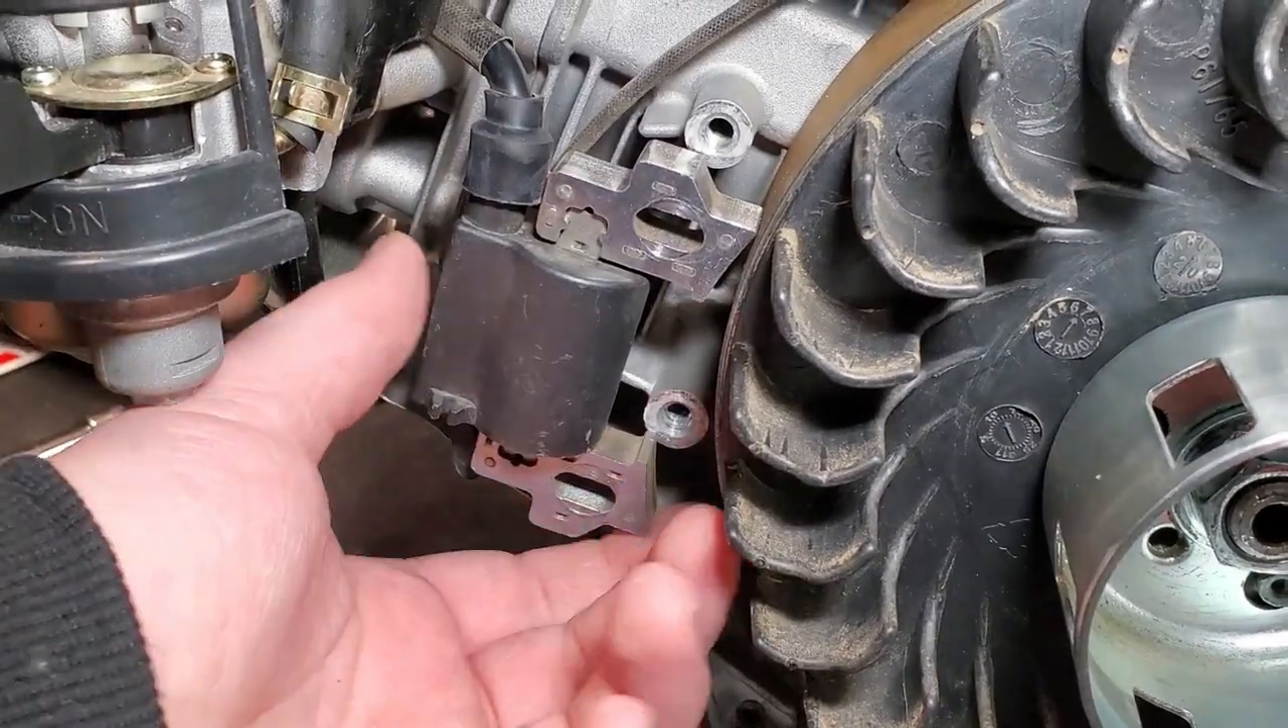So now with the two bolts removed the ignition coil is free to move about wherever you want to put it.